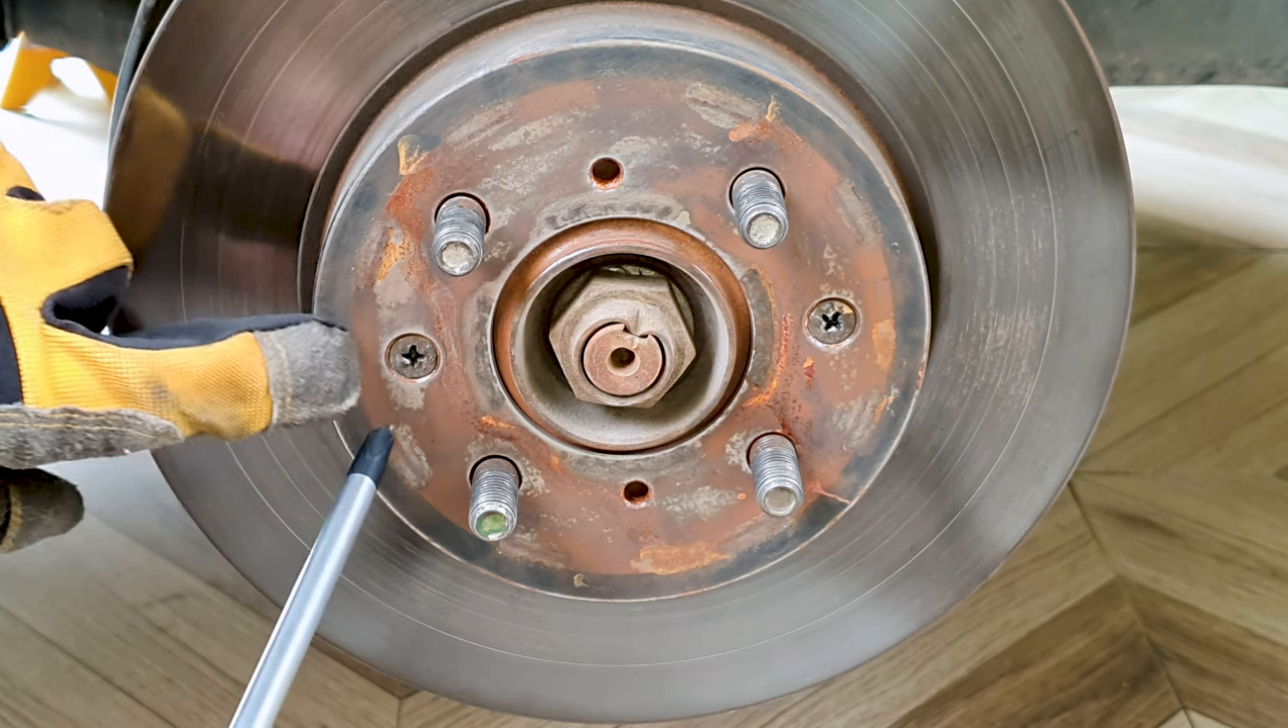Now the only thing in the way are these brake disc screws.